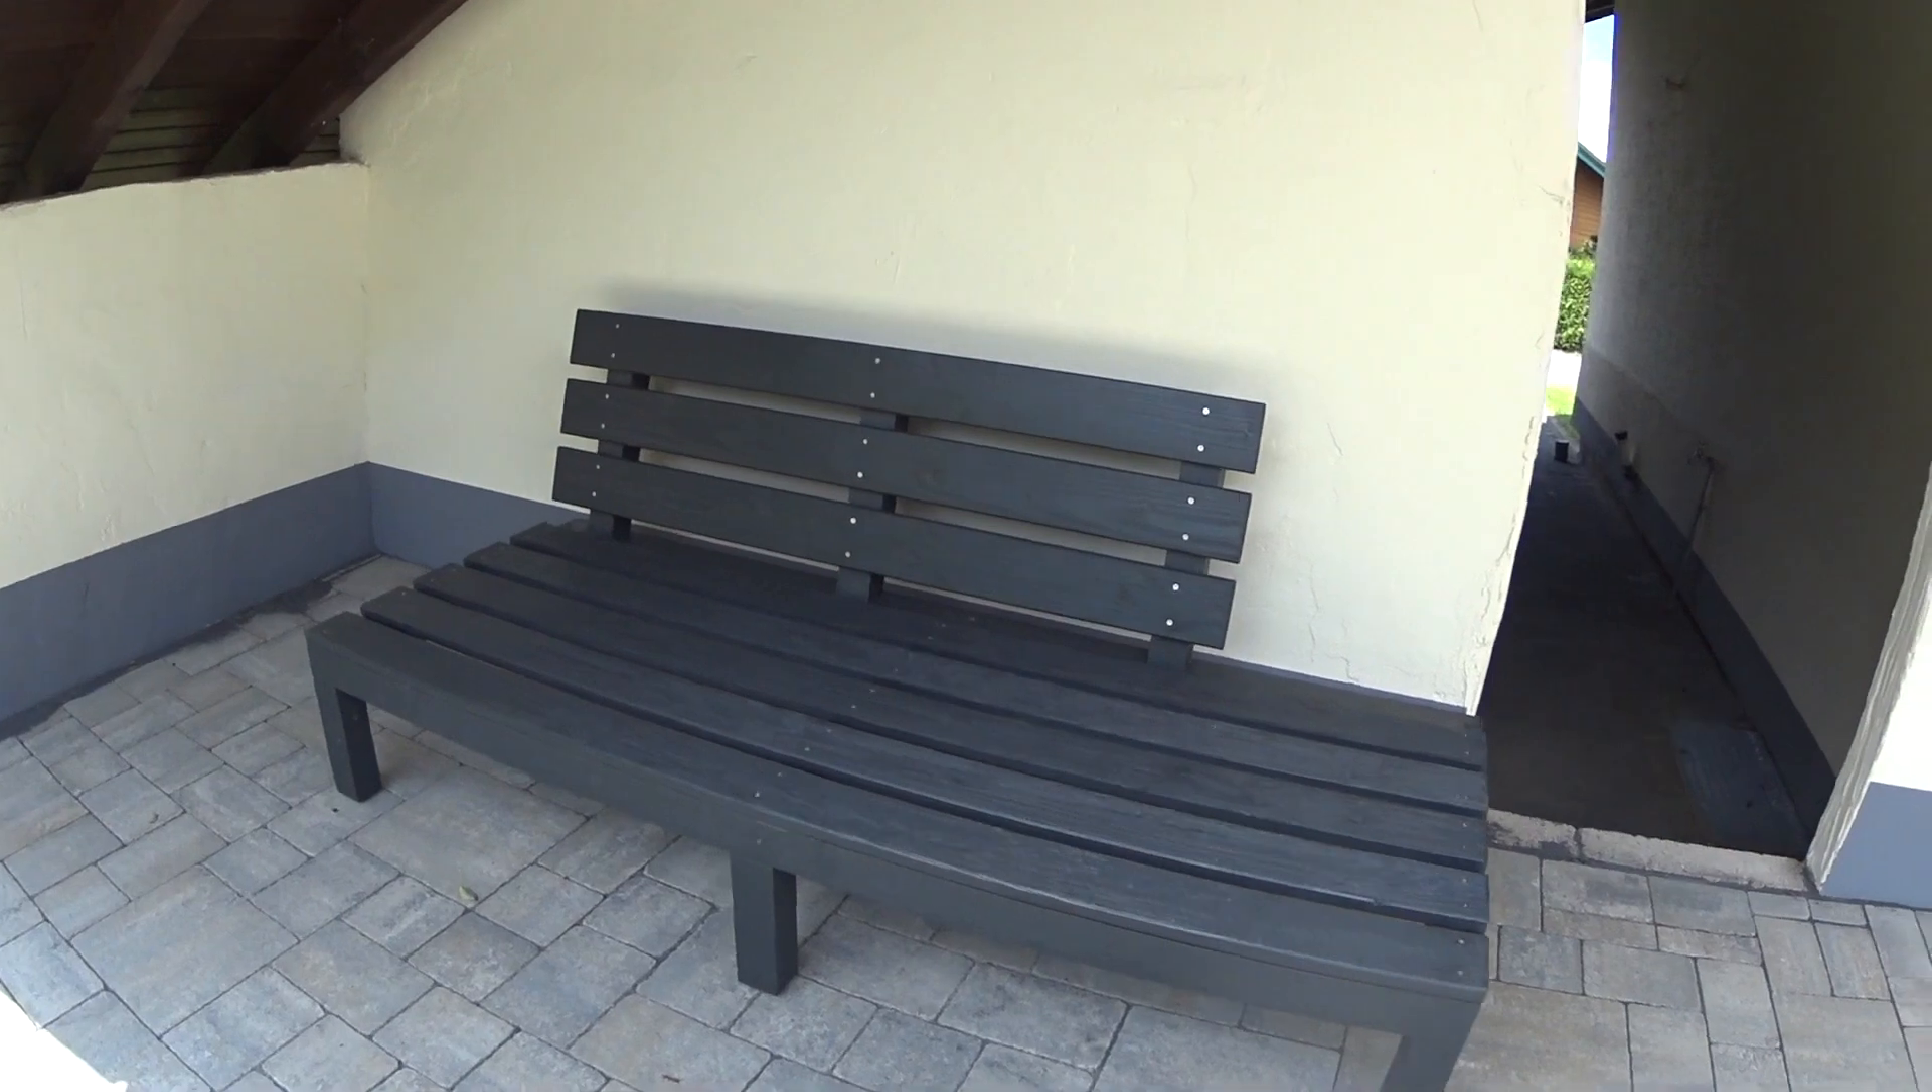So, erste Lehne angeschraubt. Sieht ja schon ganz passabel aus.